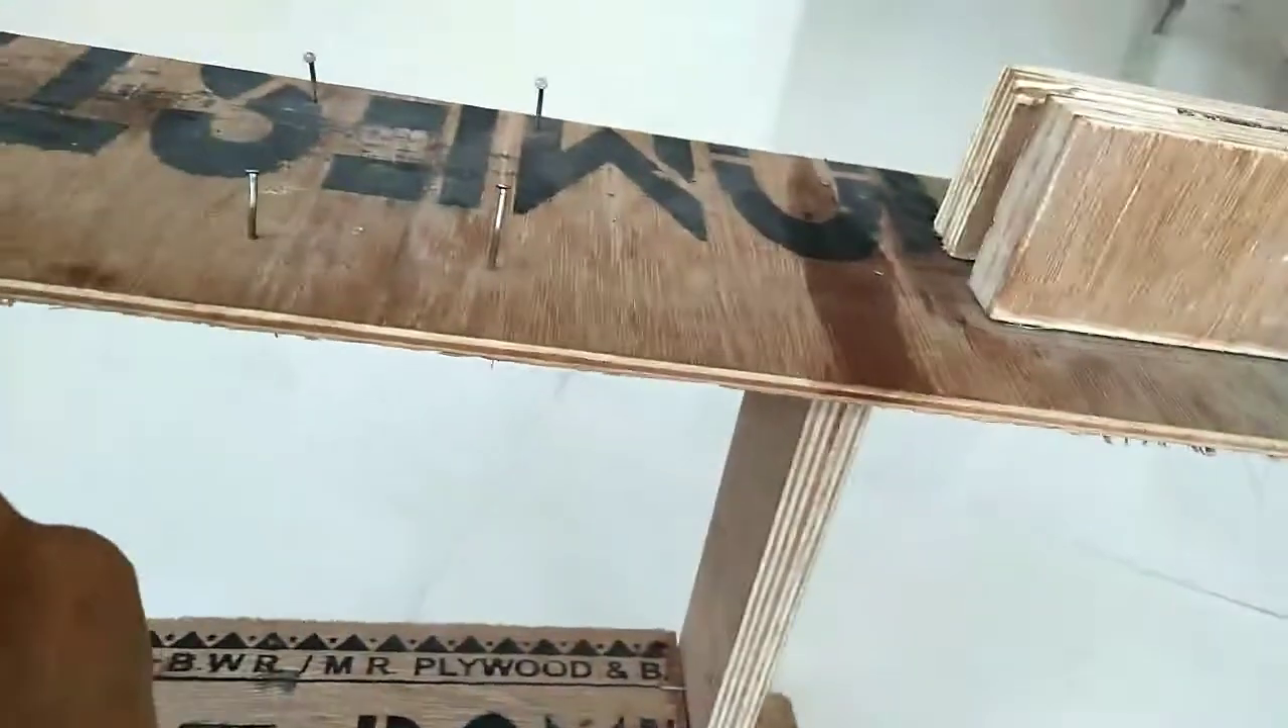यहां पर आप देख सकते हैं कि लंबी प्लाई हमने यहां पर लगा रखी है।